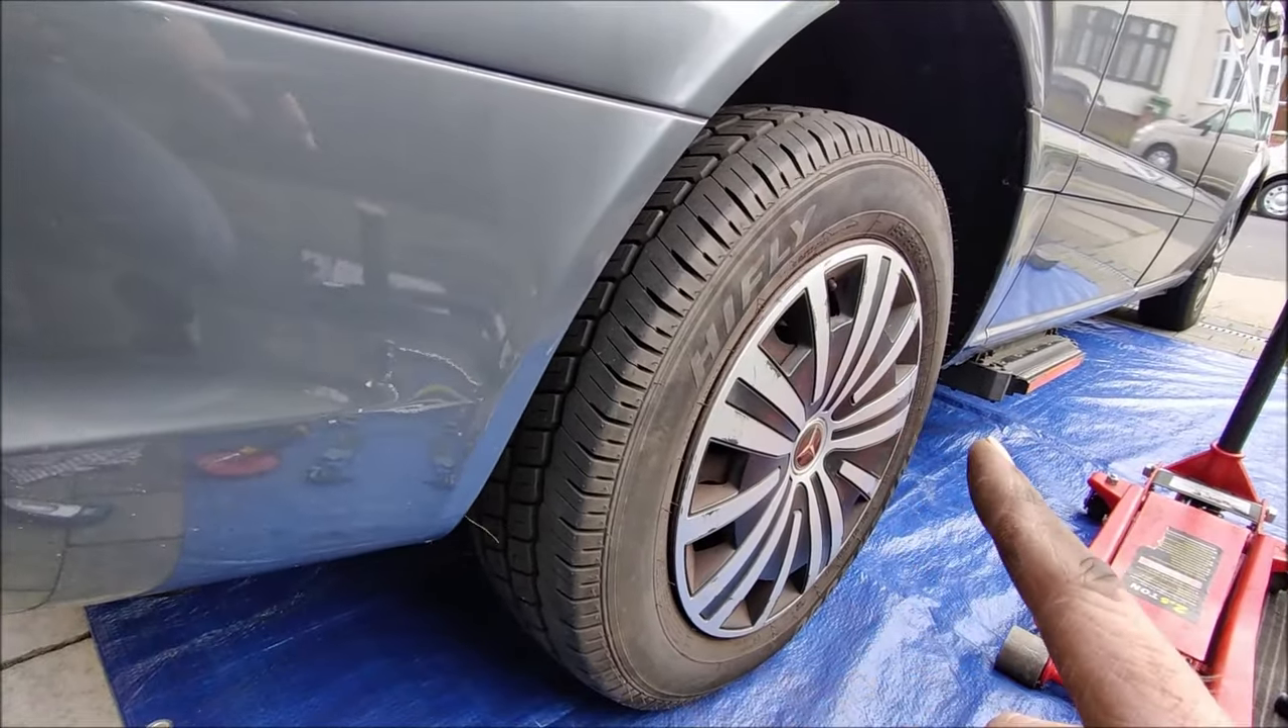That's all done. Okay, so there's the driver's side rear wheel back on.